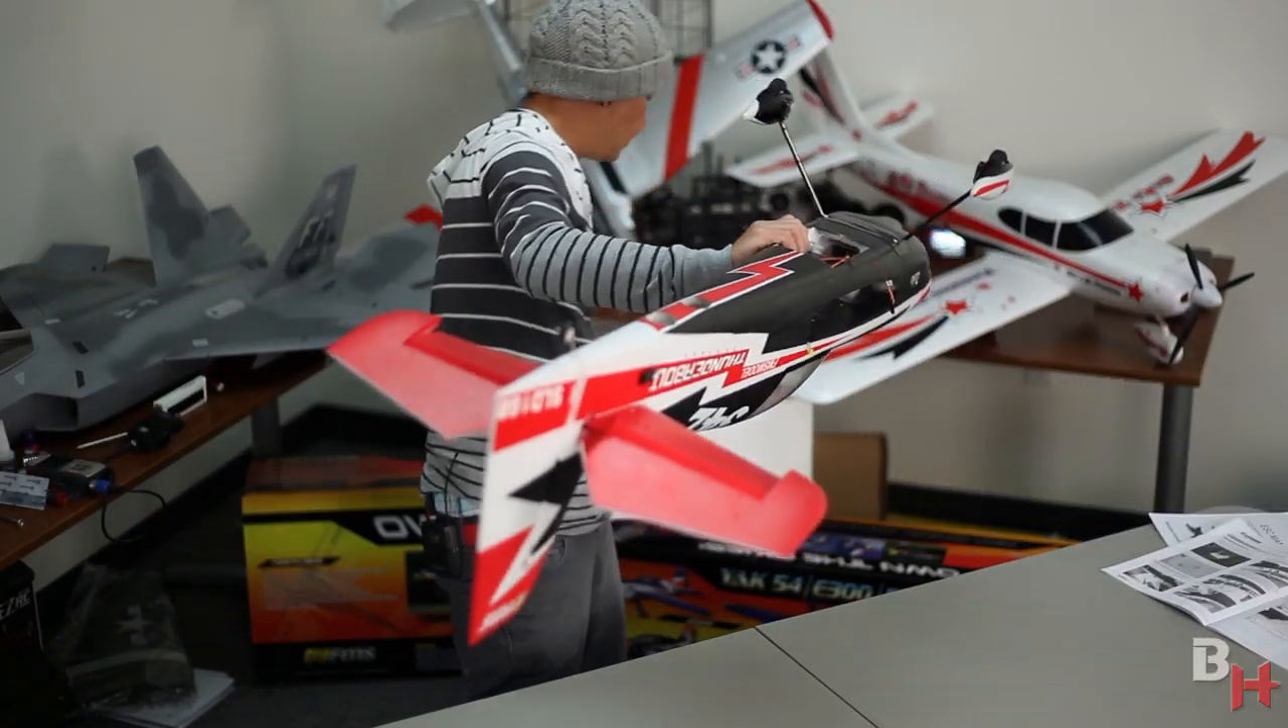Your tail section is now installed. Your horizontal stabilizer.